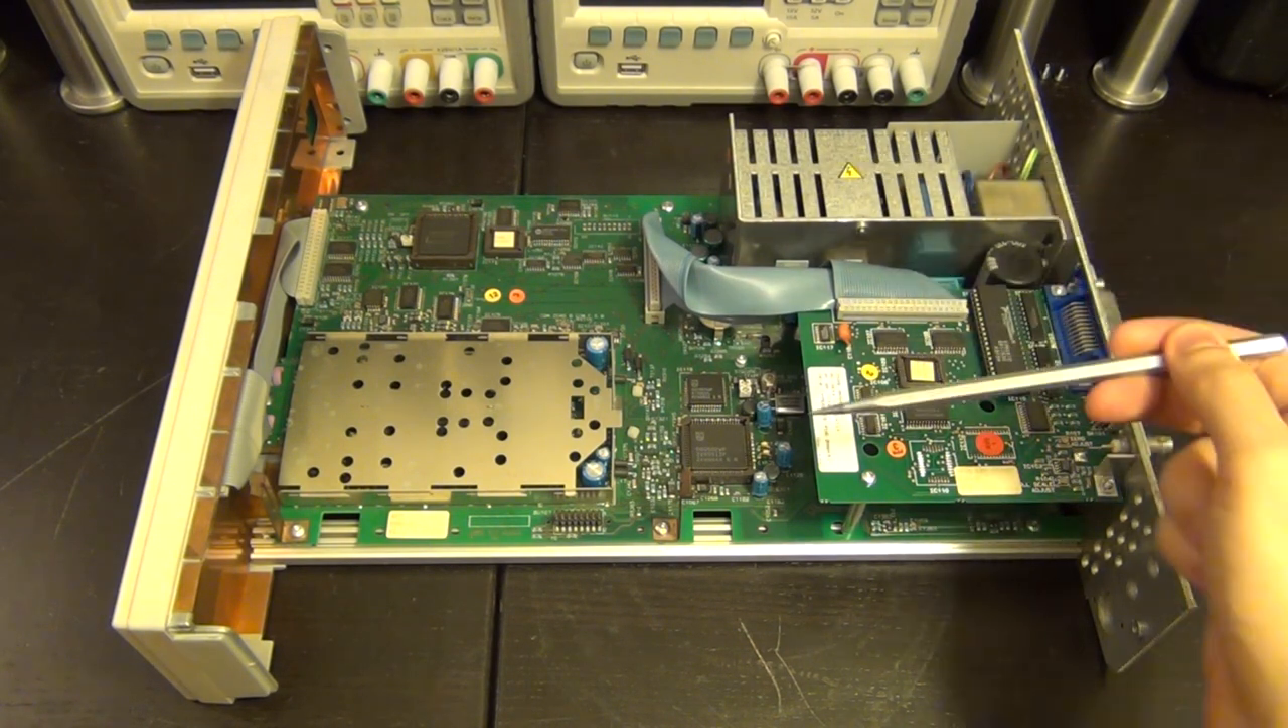I took the cover off and it looks kind of funny without the cover.